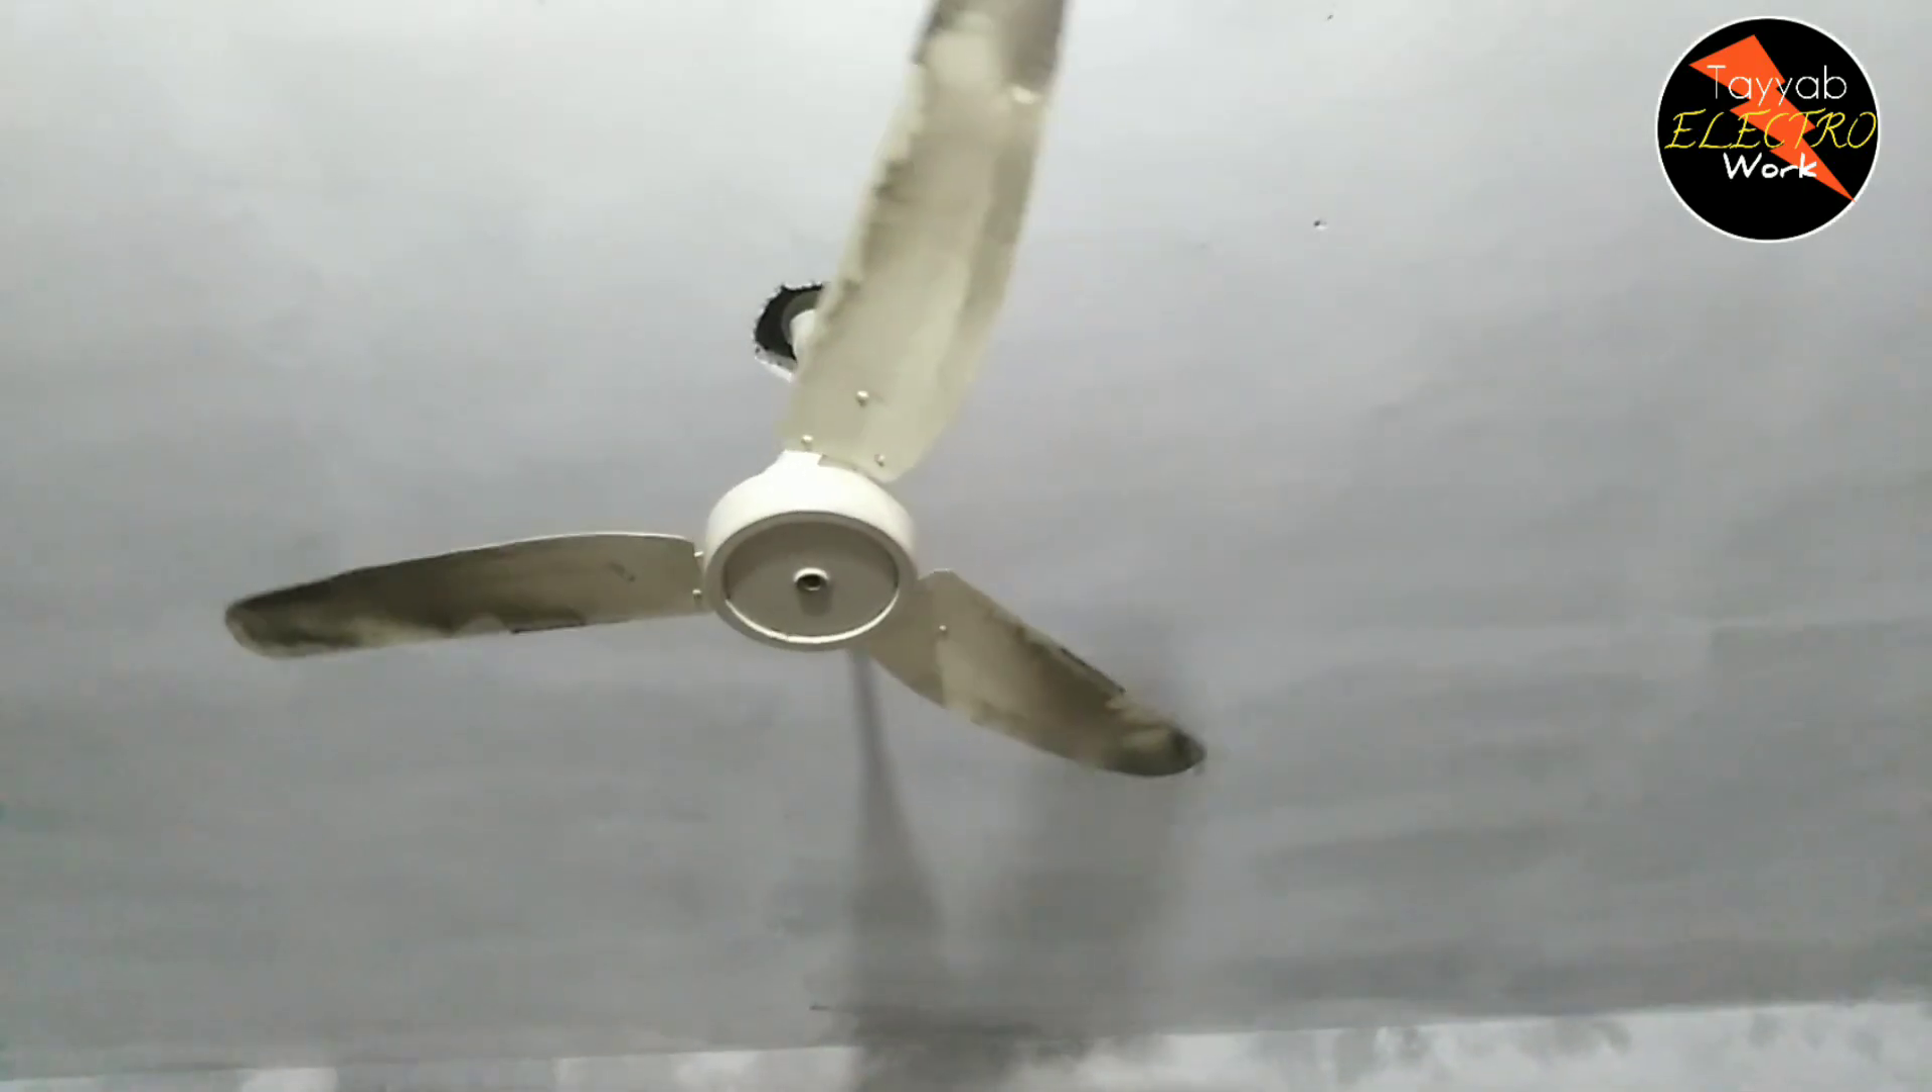یہ دیکھیں پنکھے کو میں نے لگا دیا چھت کے ساتھ۔